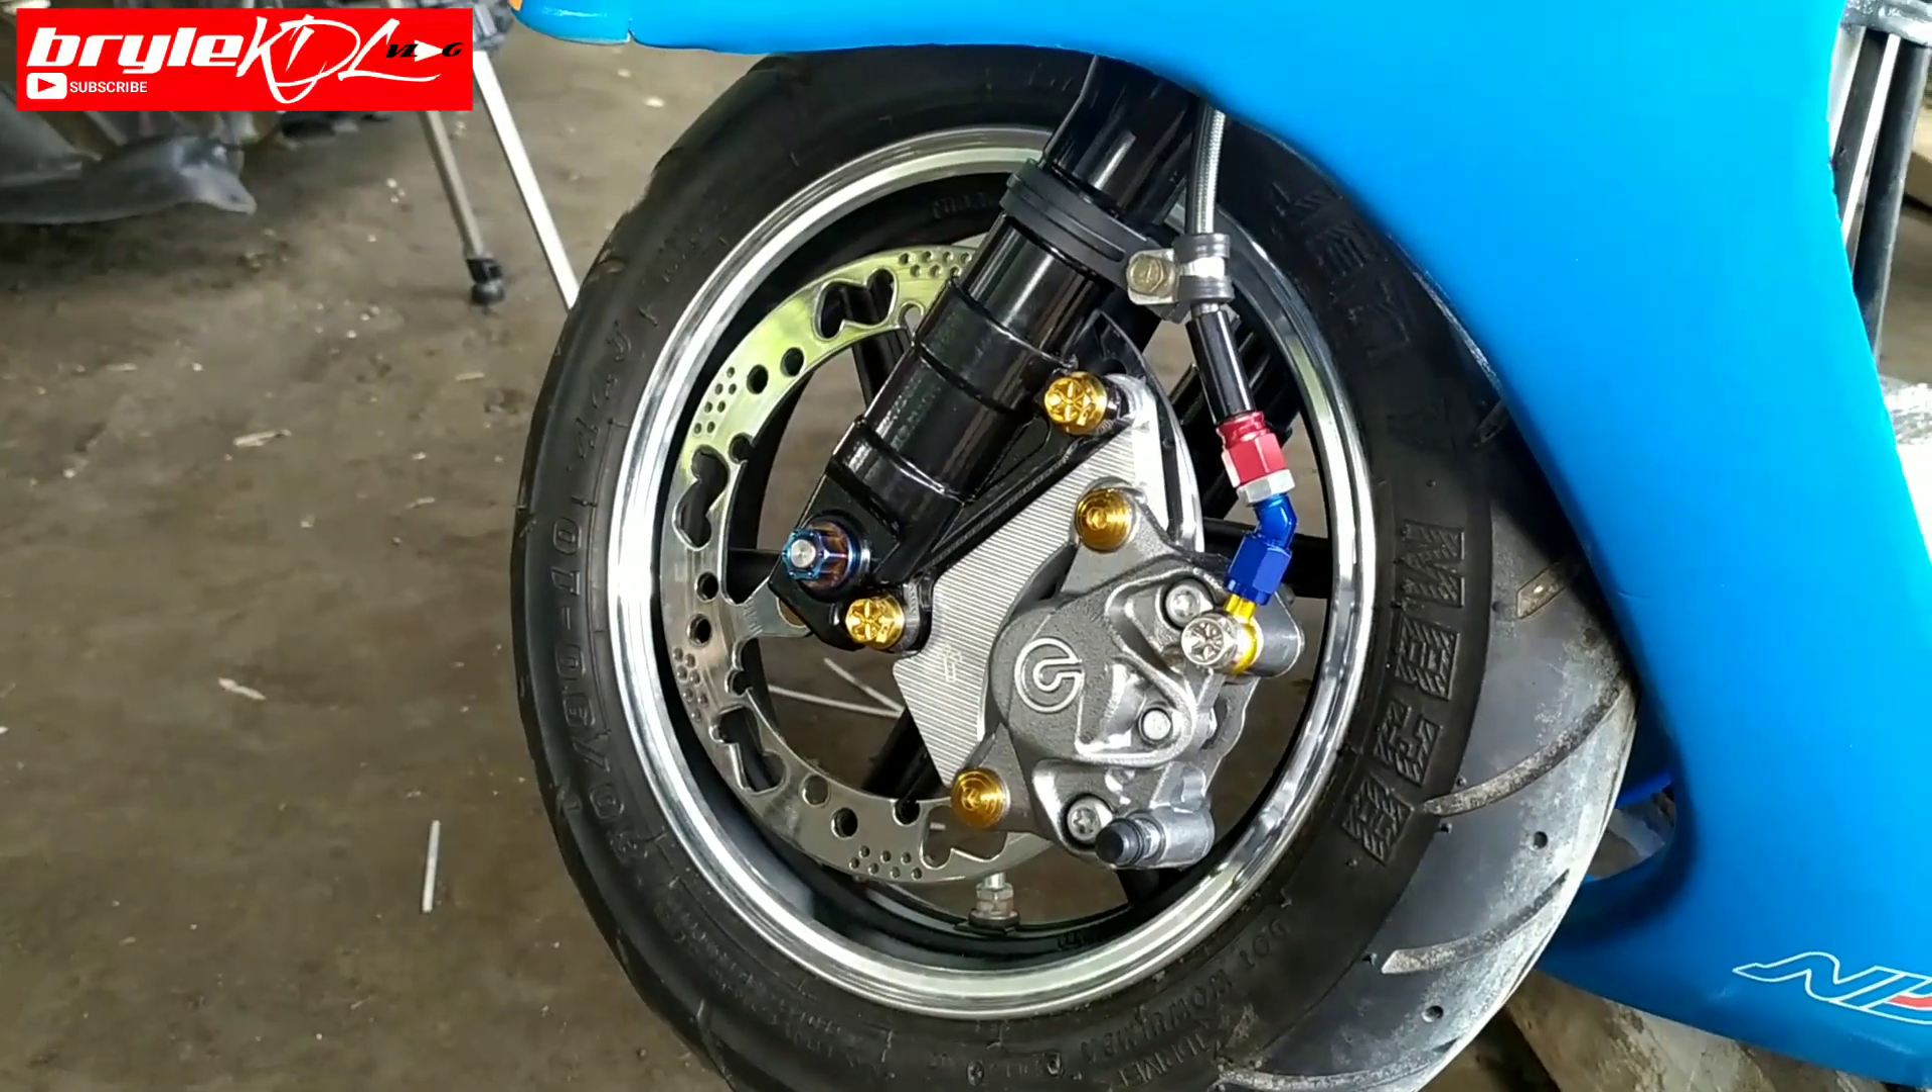Ayan, kompleto na ang ating front brake.